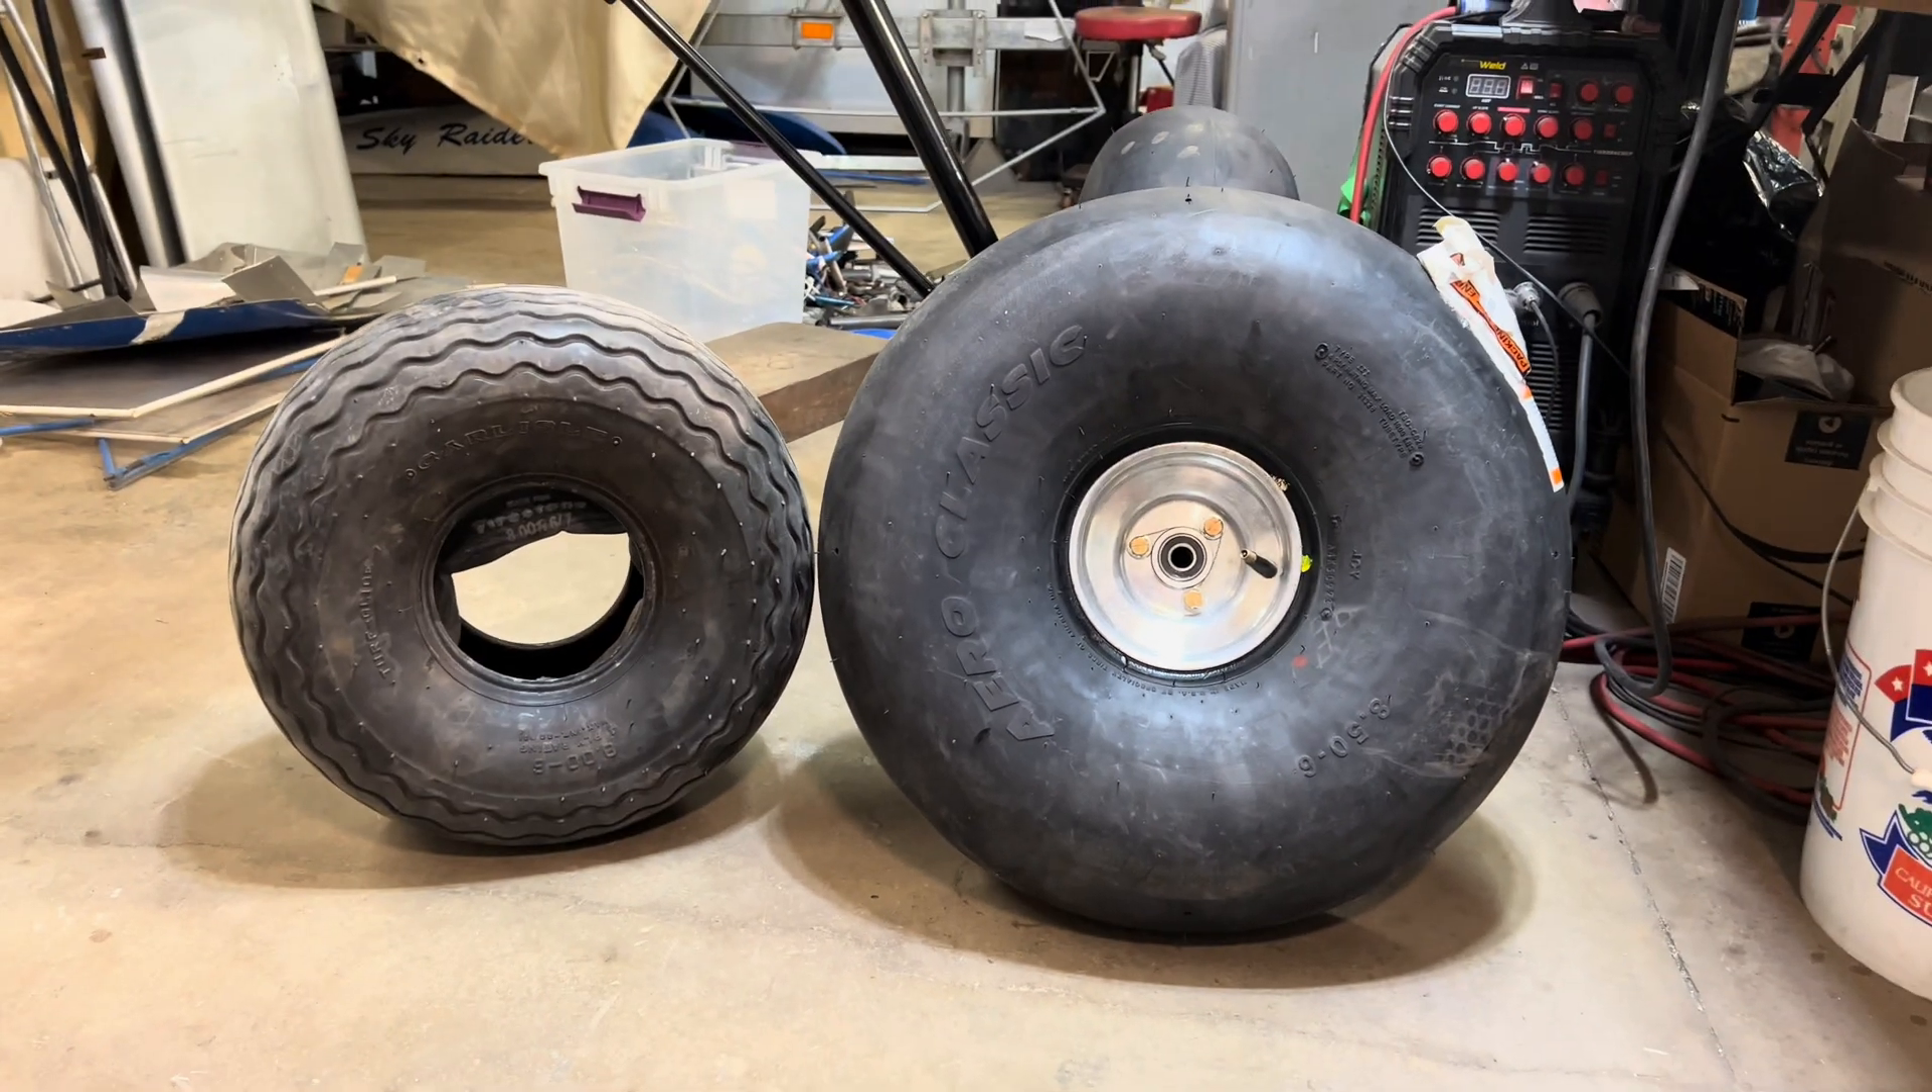All right, guys, there's tire number two done and ready to go on. You can really see these two are right beside each other.